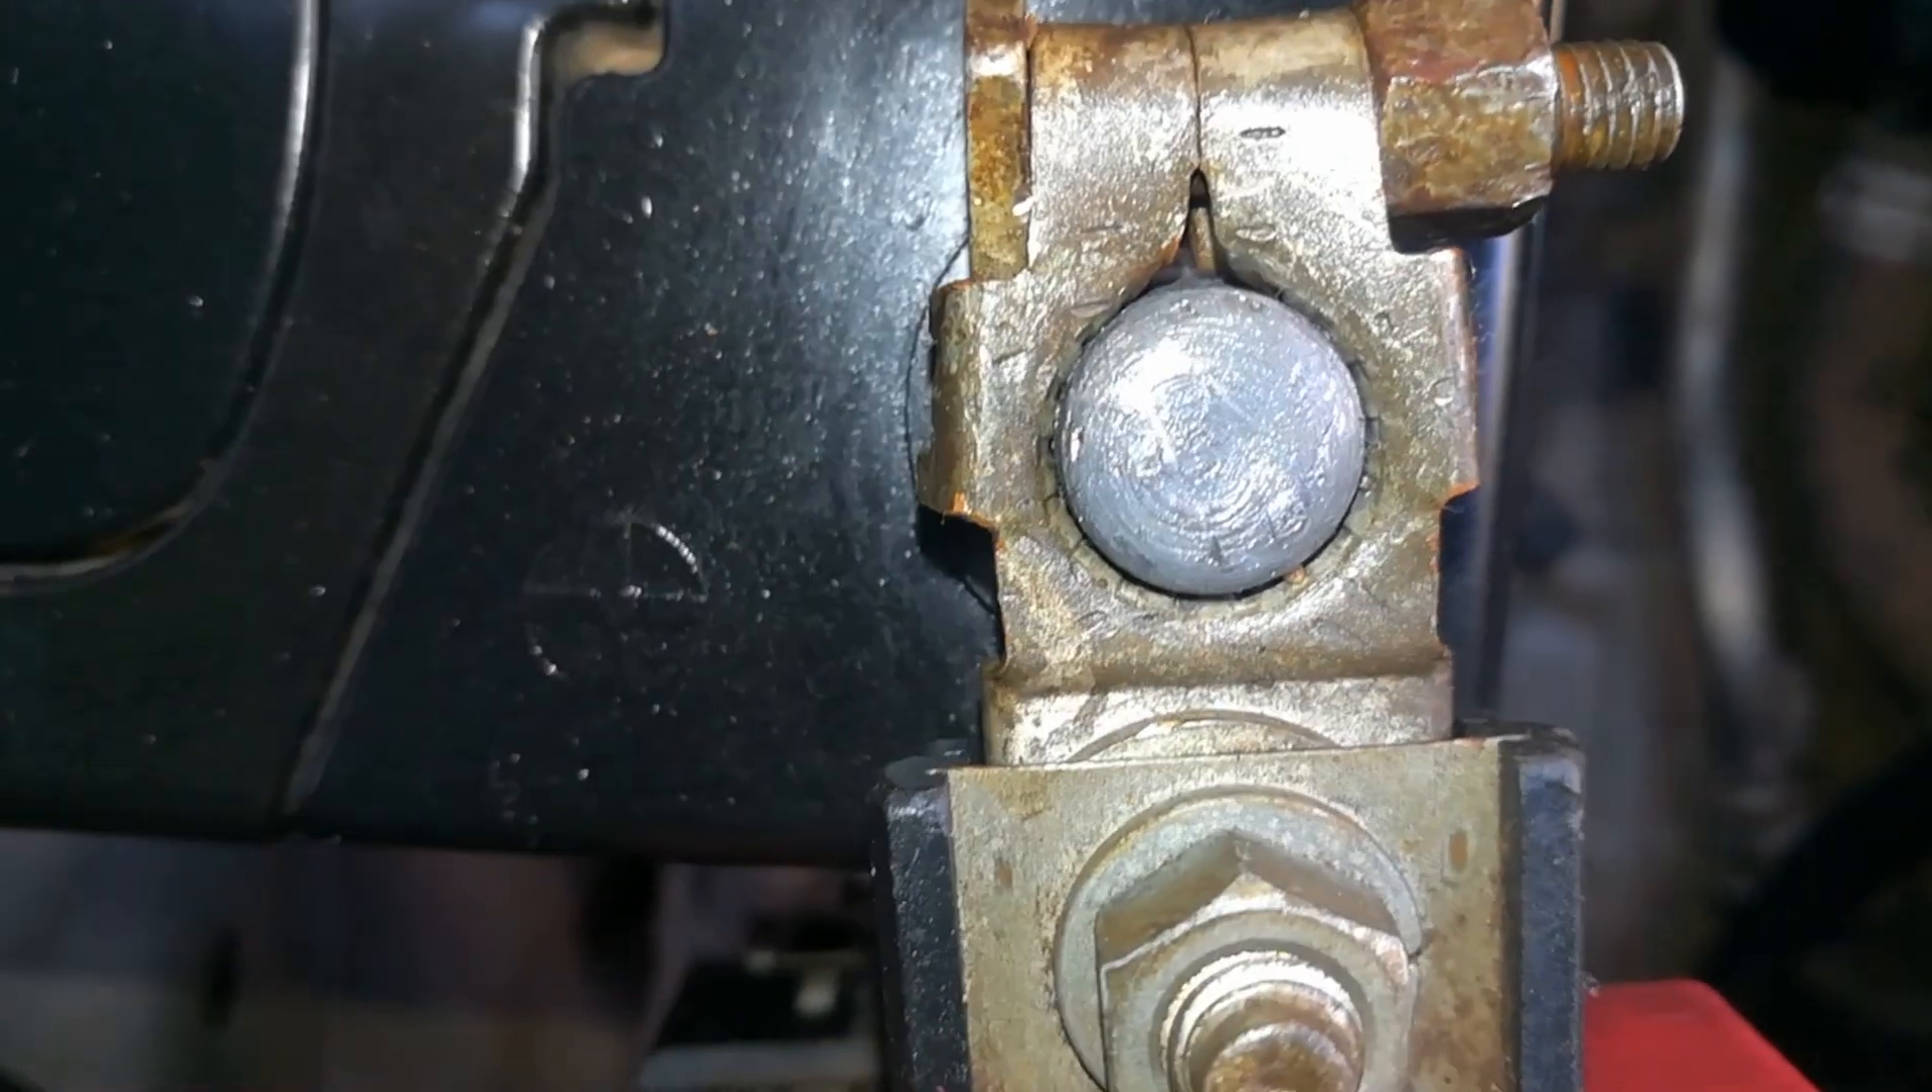As you can see the terminal is completely surrounded by the contact.